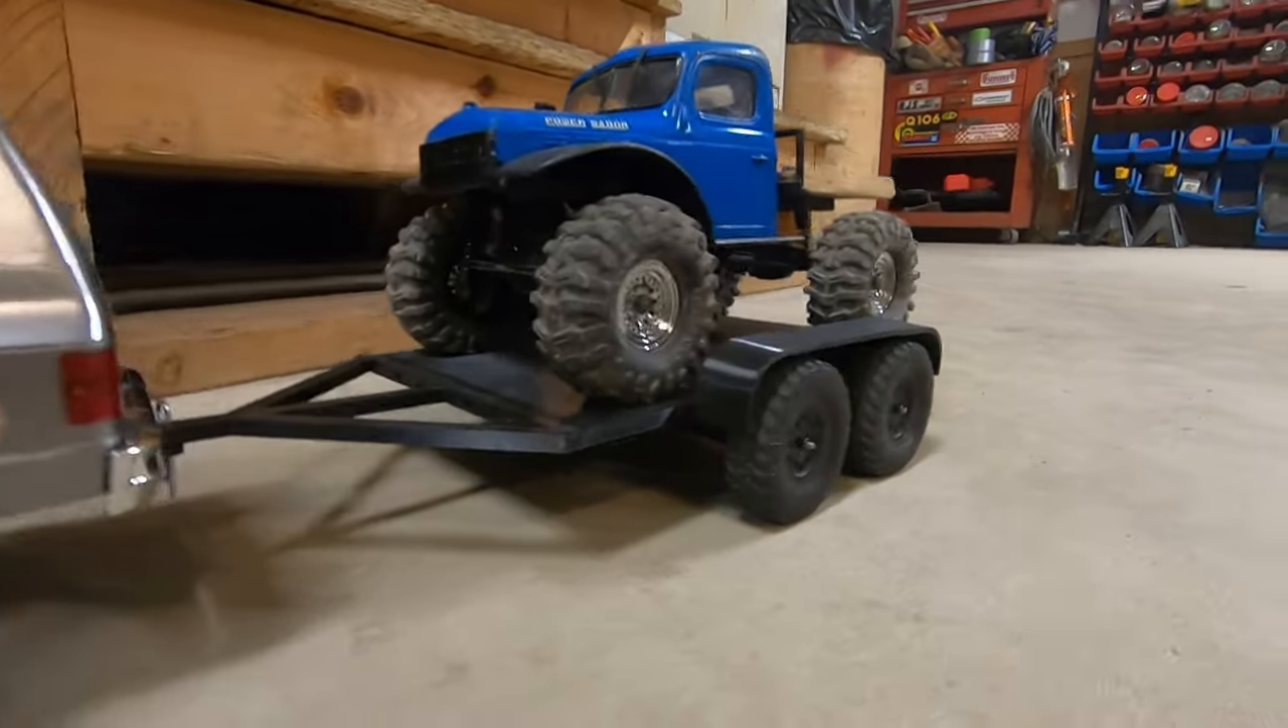So later I went back and reprinted the flatbed portion and scaled the width up a bit and now everything fits just perfectly.